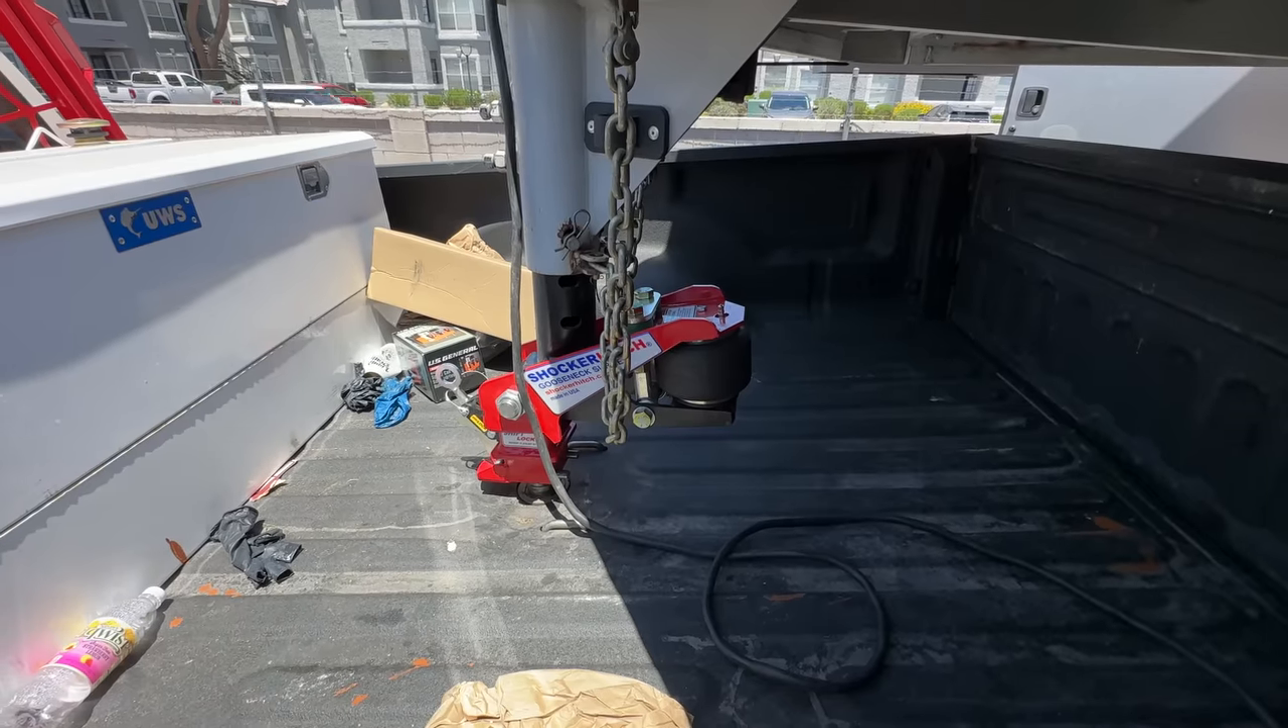The hitch is installed. The hitch works.